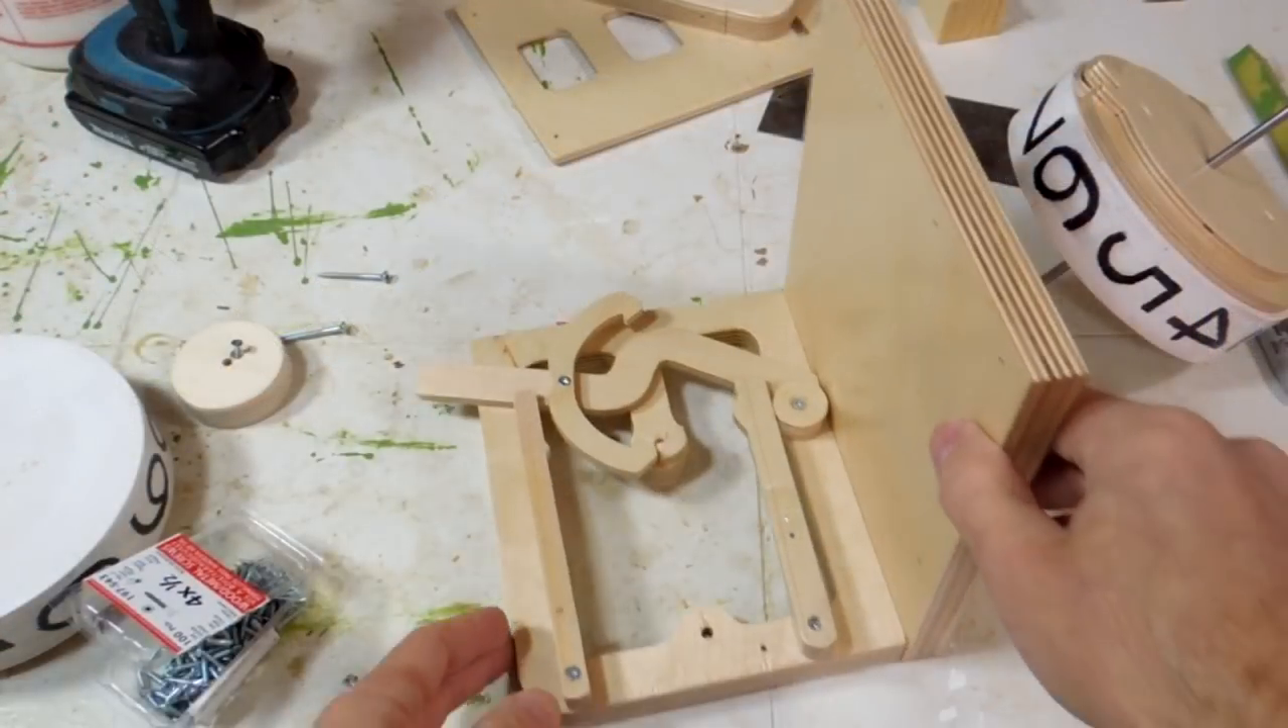So, I've got the increment decrement mechanism put together here.